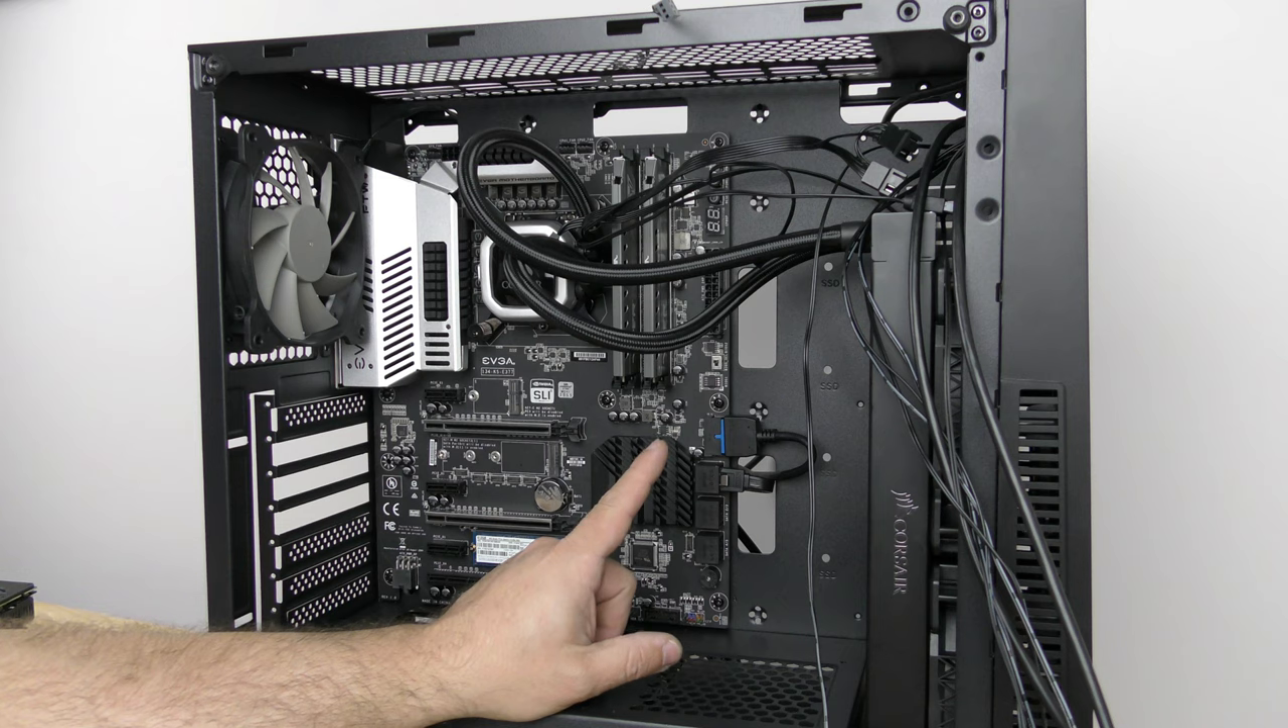All right, so we have all of the hardware in the system now all we need to do is Cable everything and we left the video card for last because it's going to block off everything down here.